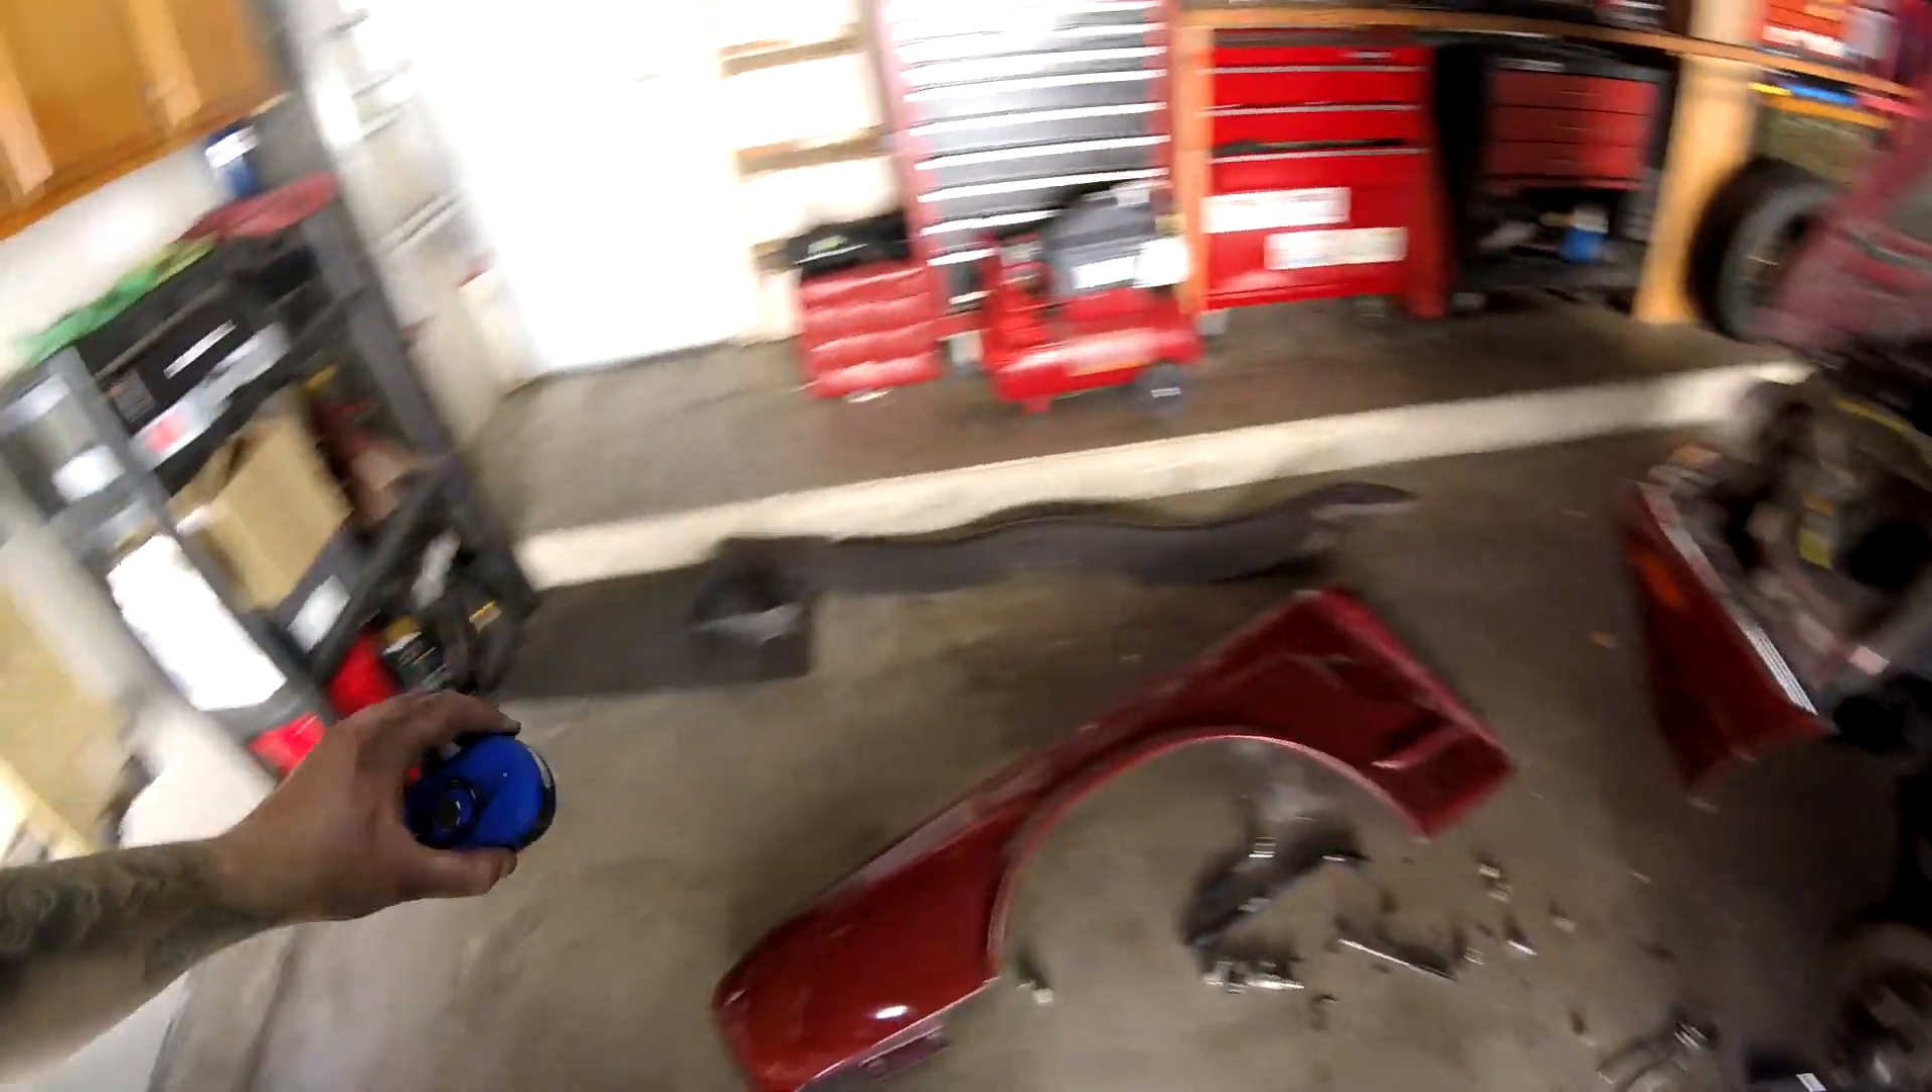Alright guys so I got the fender off it was not easy I'm telling you right now especially like my fender is bent right here so I couldn't even put a wrench in there.